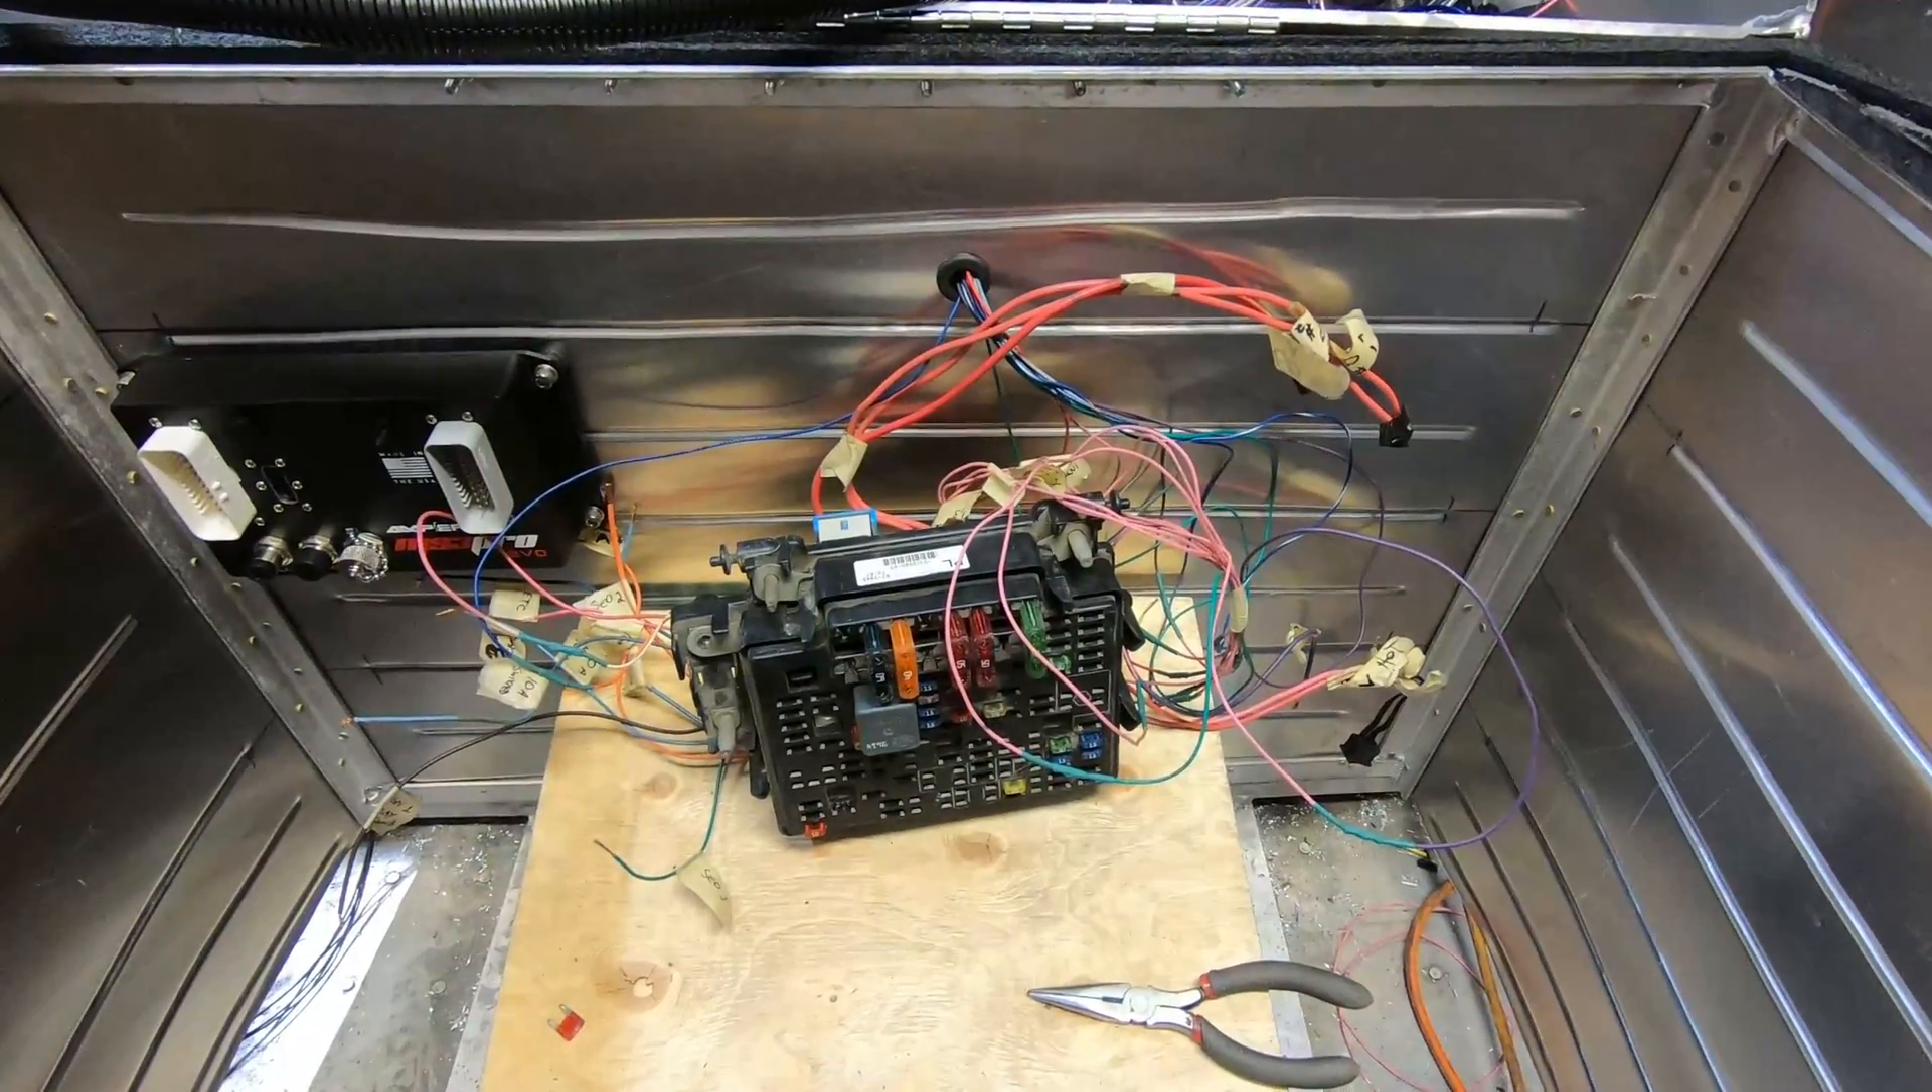There is still a fair amount to do on this wiring still.